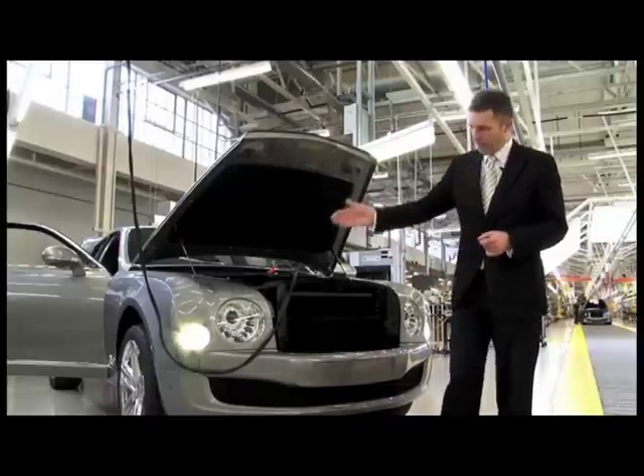You can see we're now just awaiting the radiator shell assembly to go on.